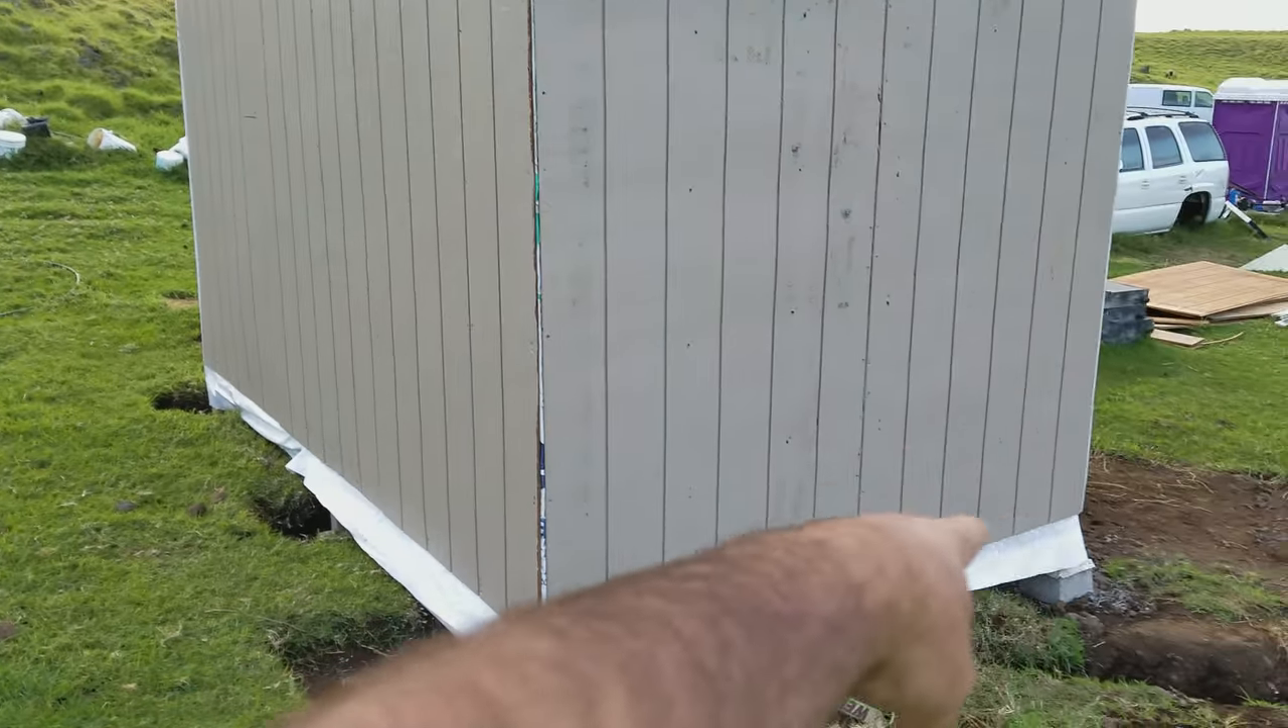Wrapped the tyvek all the way around so you guys can see we have the leftover that i need to trim.